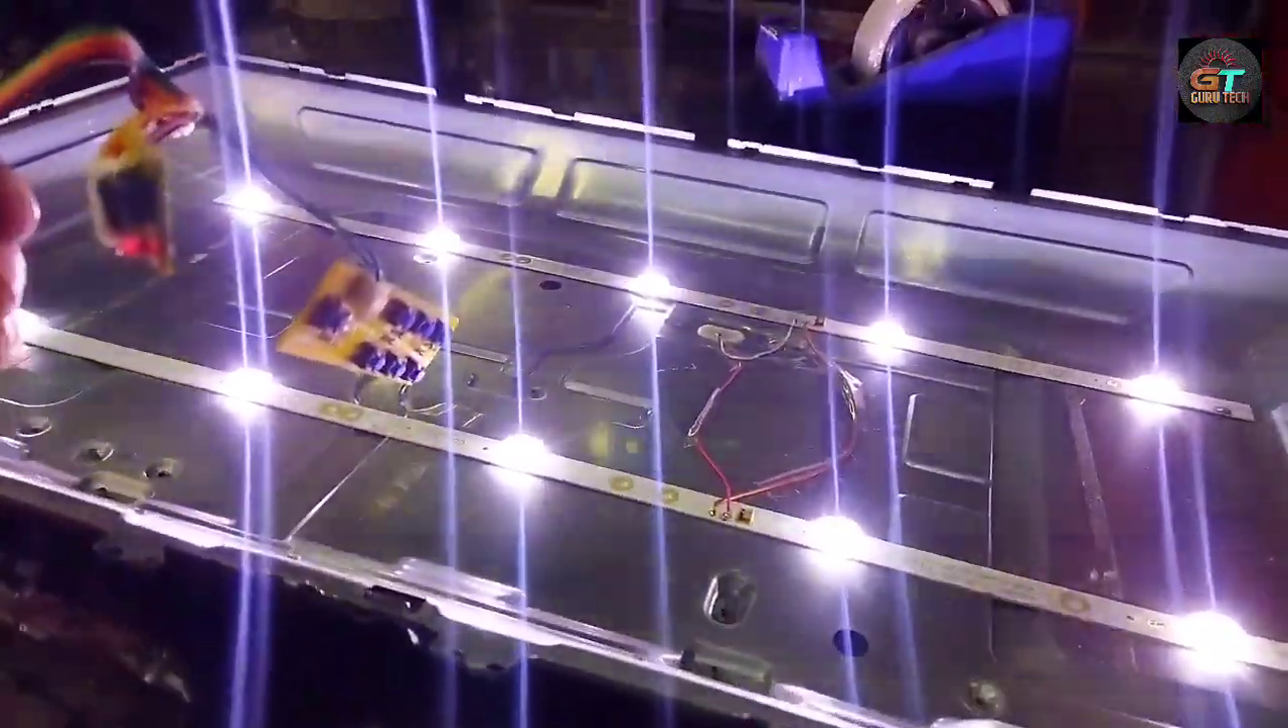इस तरह से बैक लाइट फिटिंग कर दिया है मैंने।